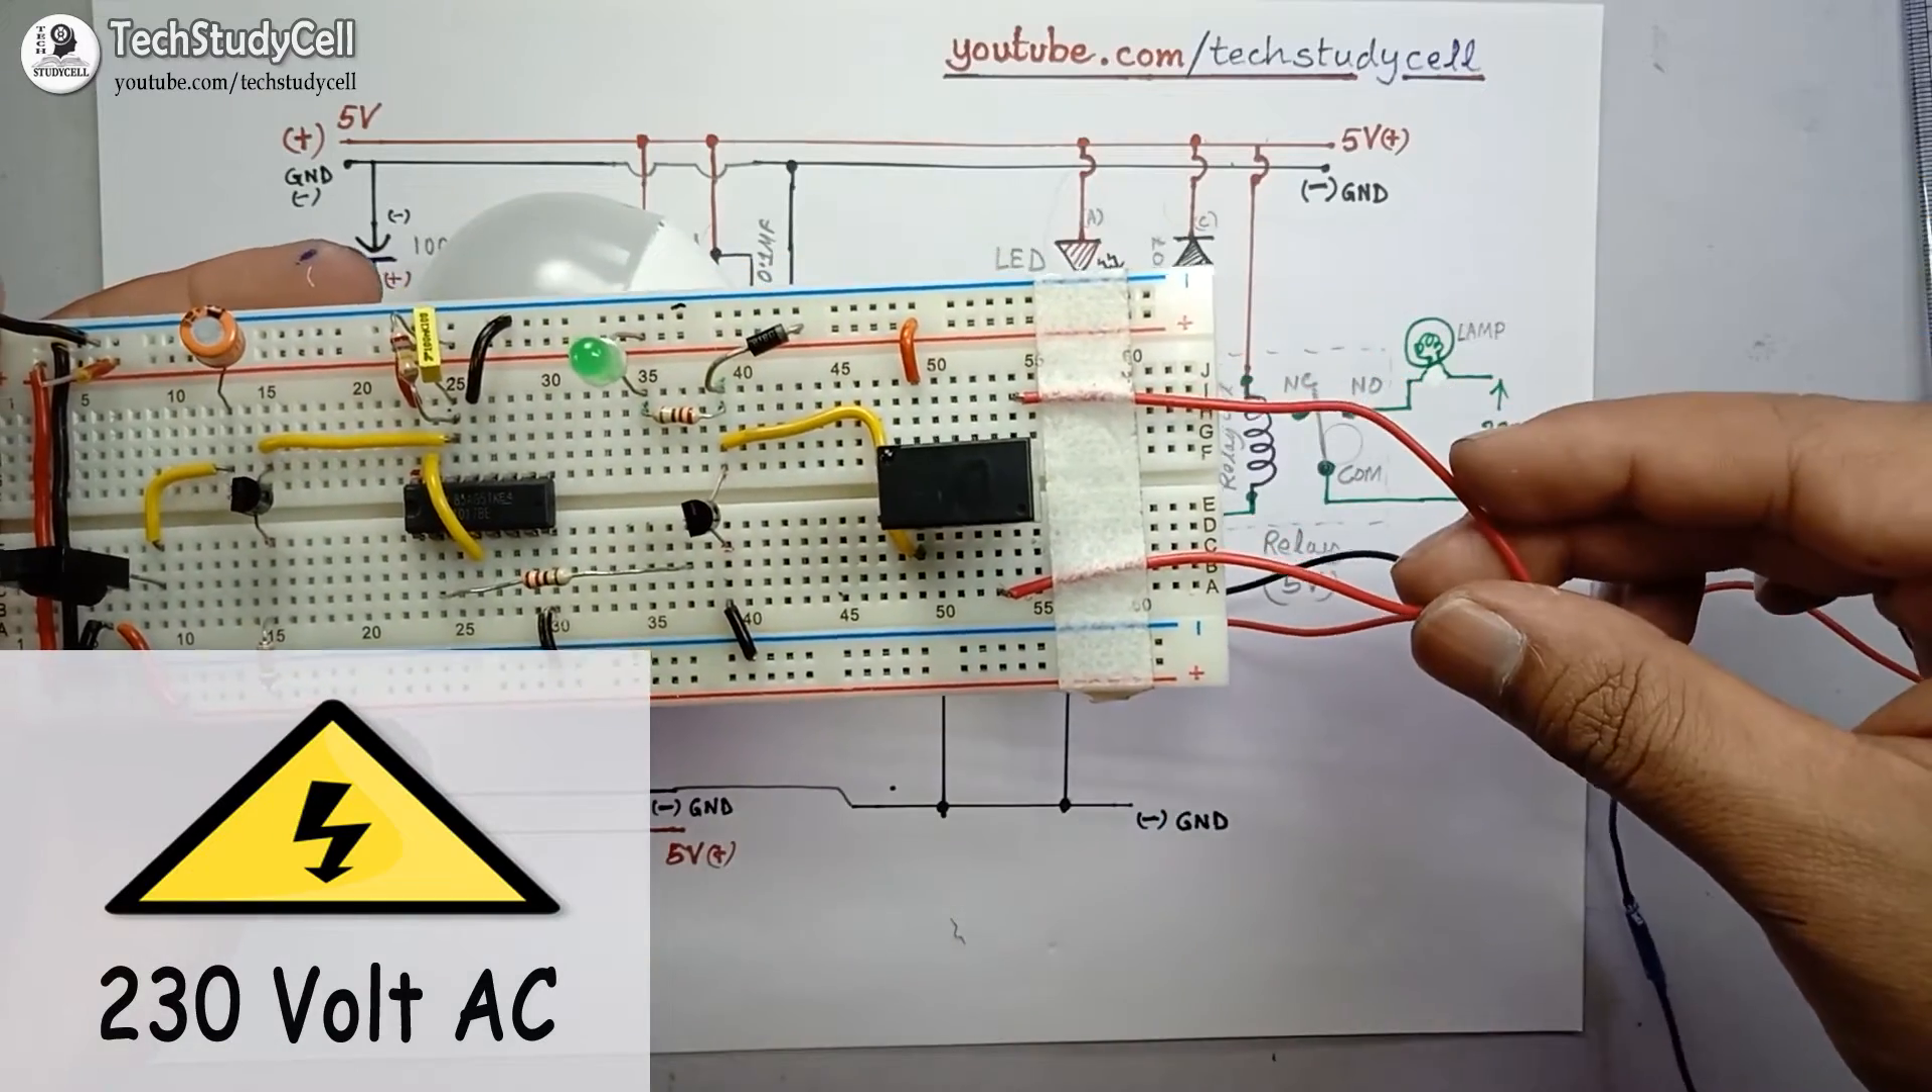And I have used this tape for safety purpose to keep this wire in place.